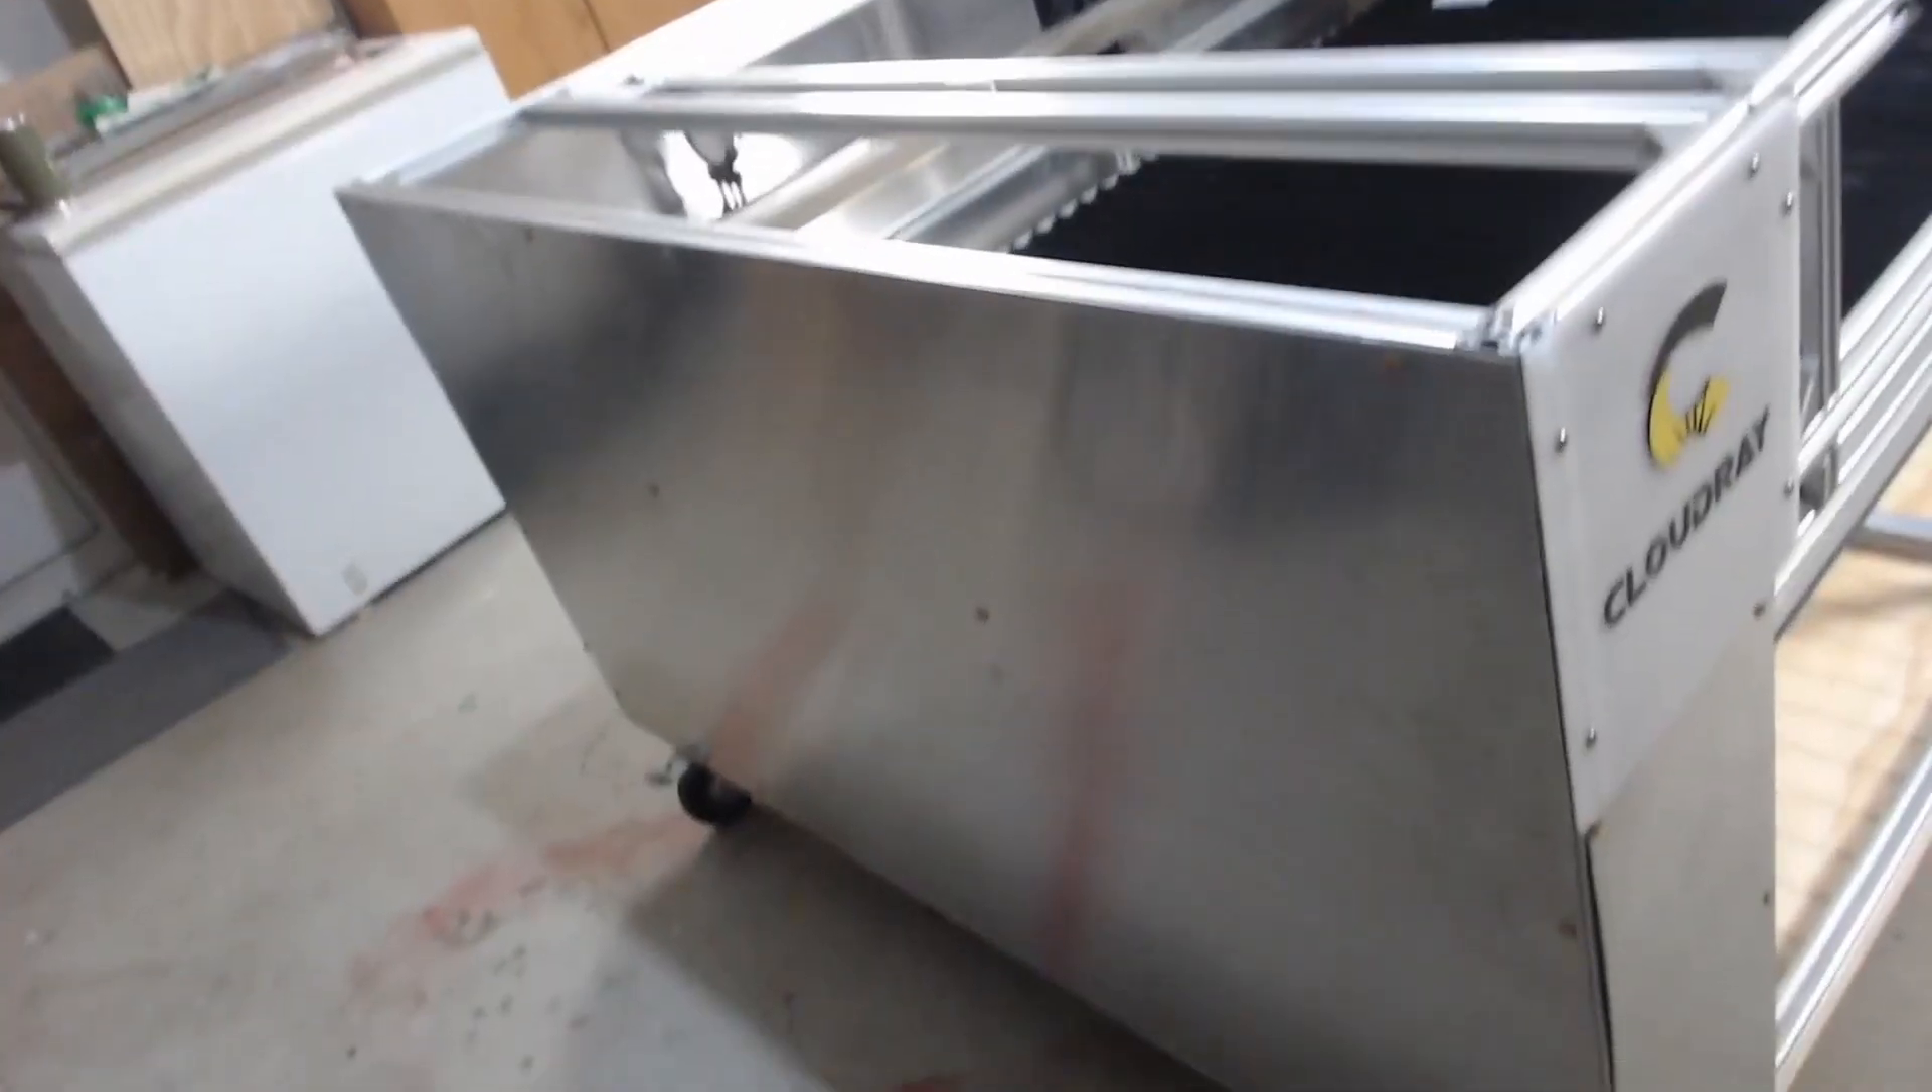I've also started to enclose the machine with the aluminium sheeting on this side of the machine I've just enclosed it with the aluminium sheeting because there's nothing in there that I need to access.